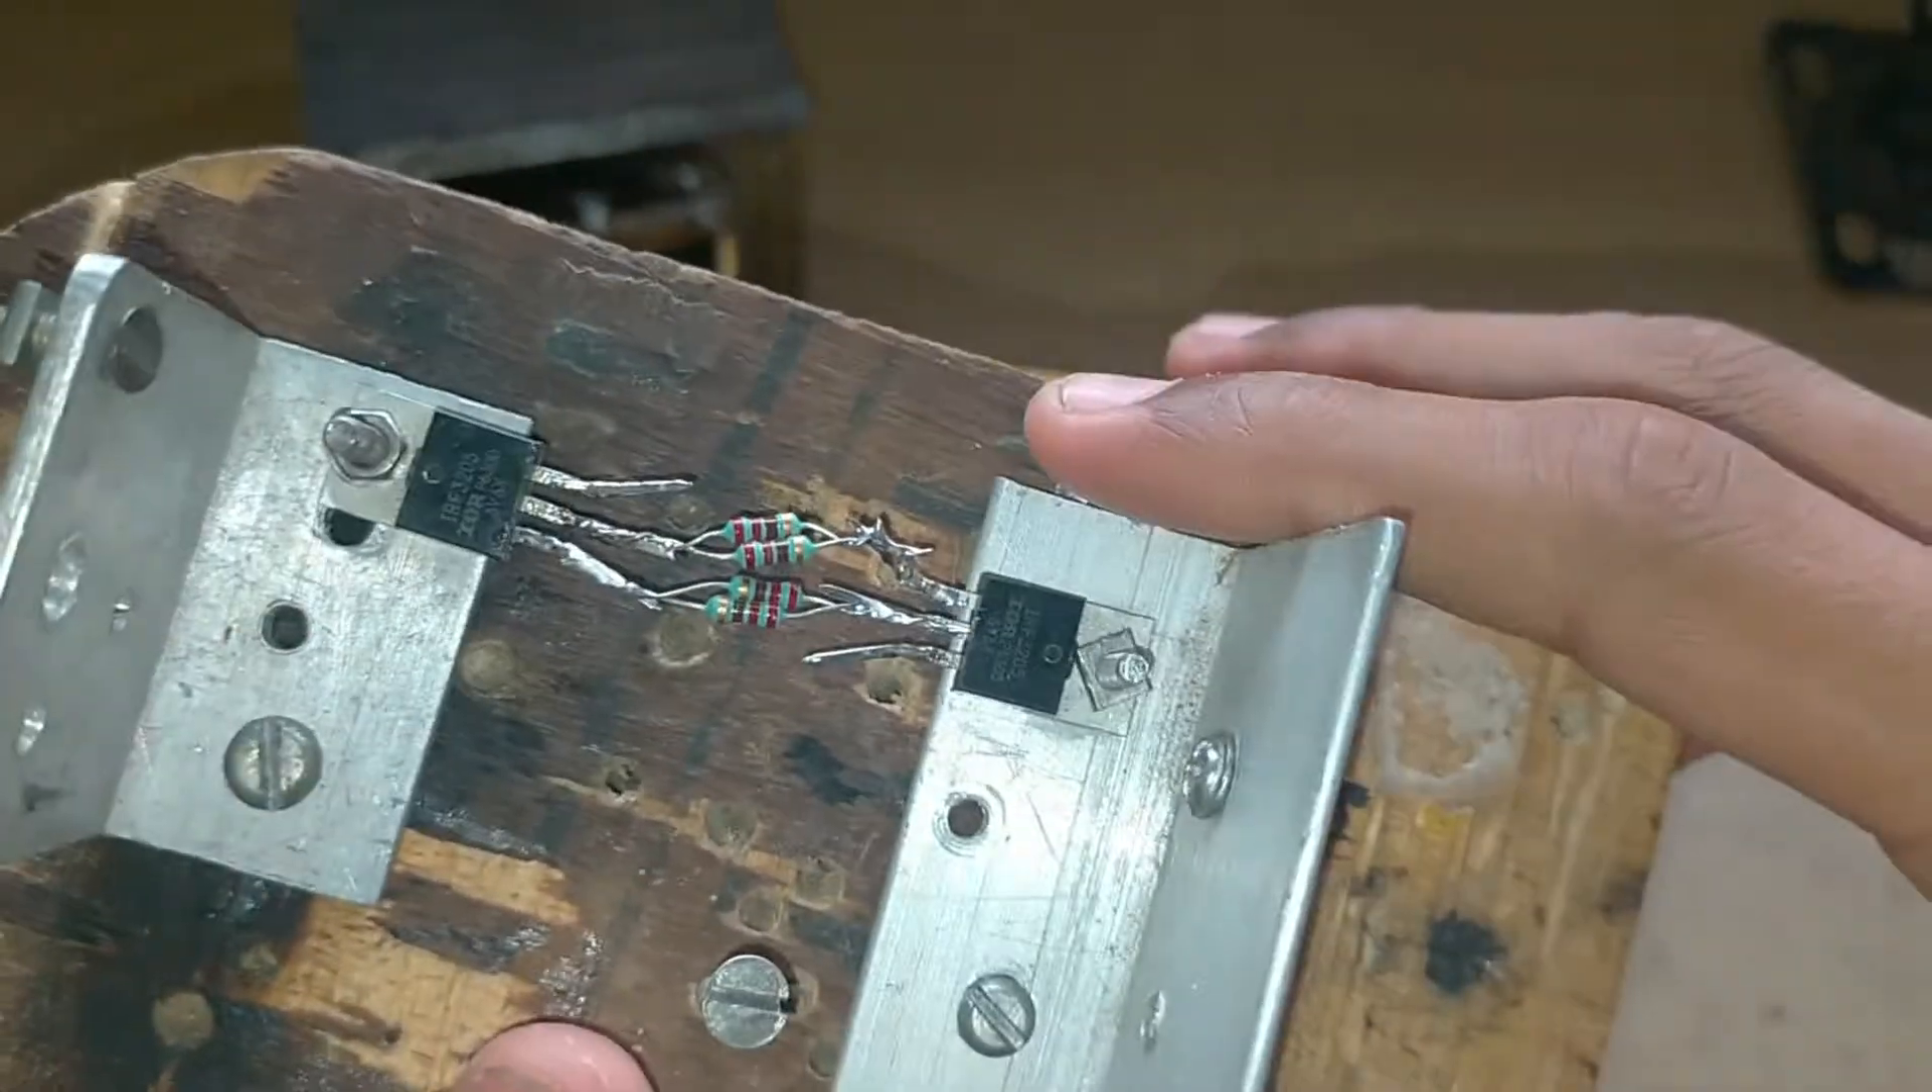मैंने resistance को इस तरीके से connect कर दिया है।